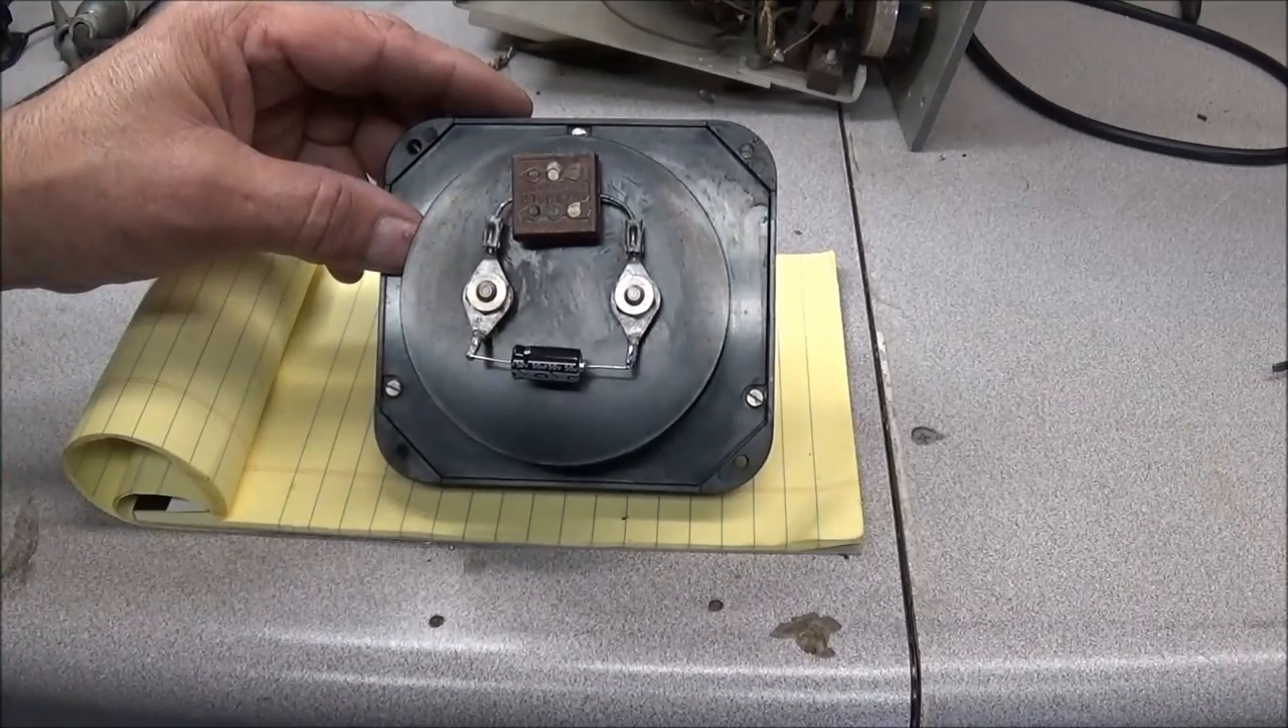And I've got the new 50 microfarad, 50 volt capacitor installed.